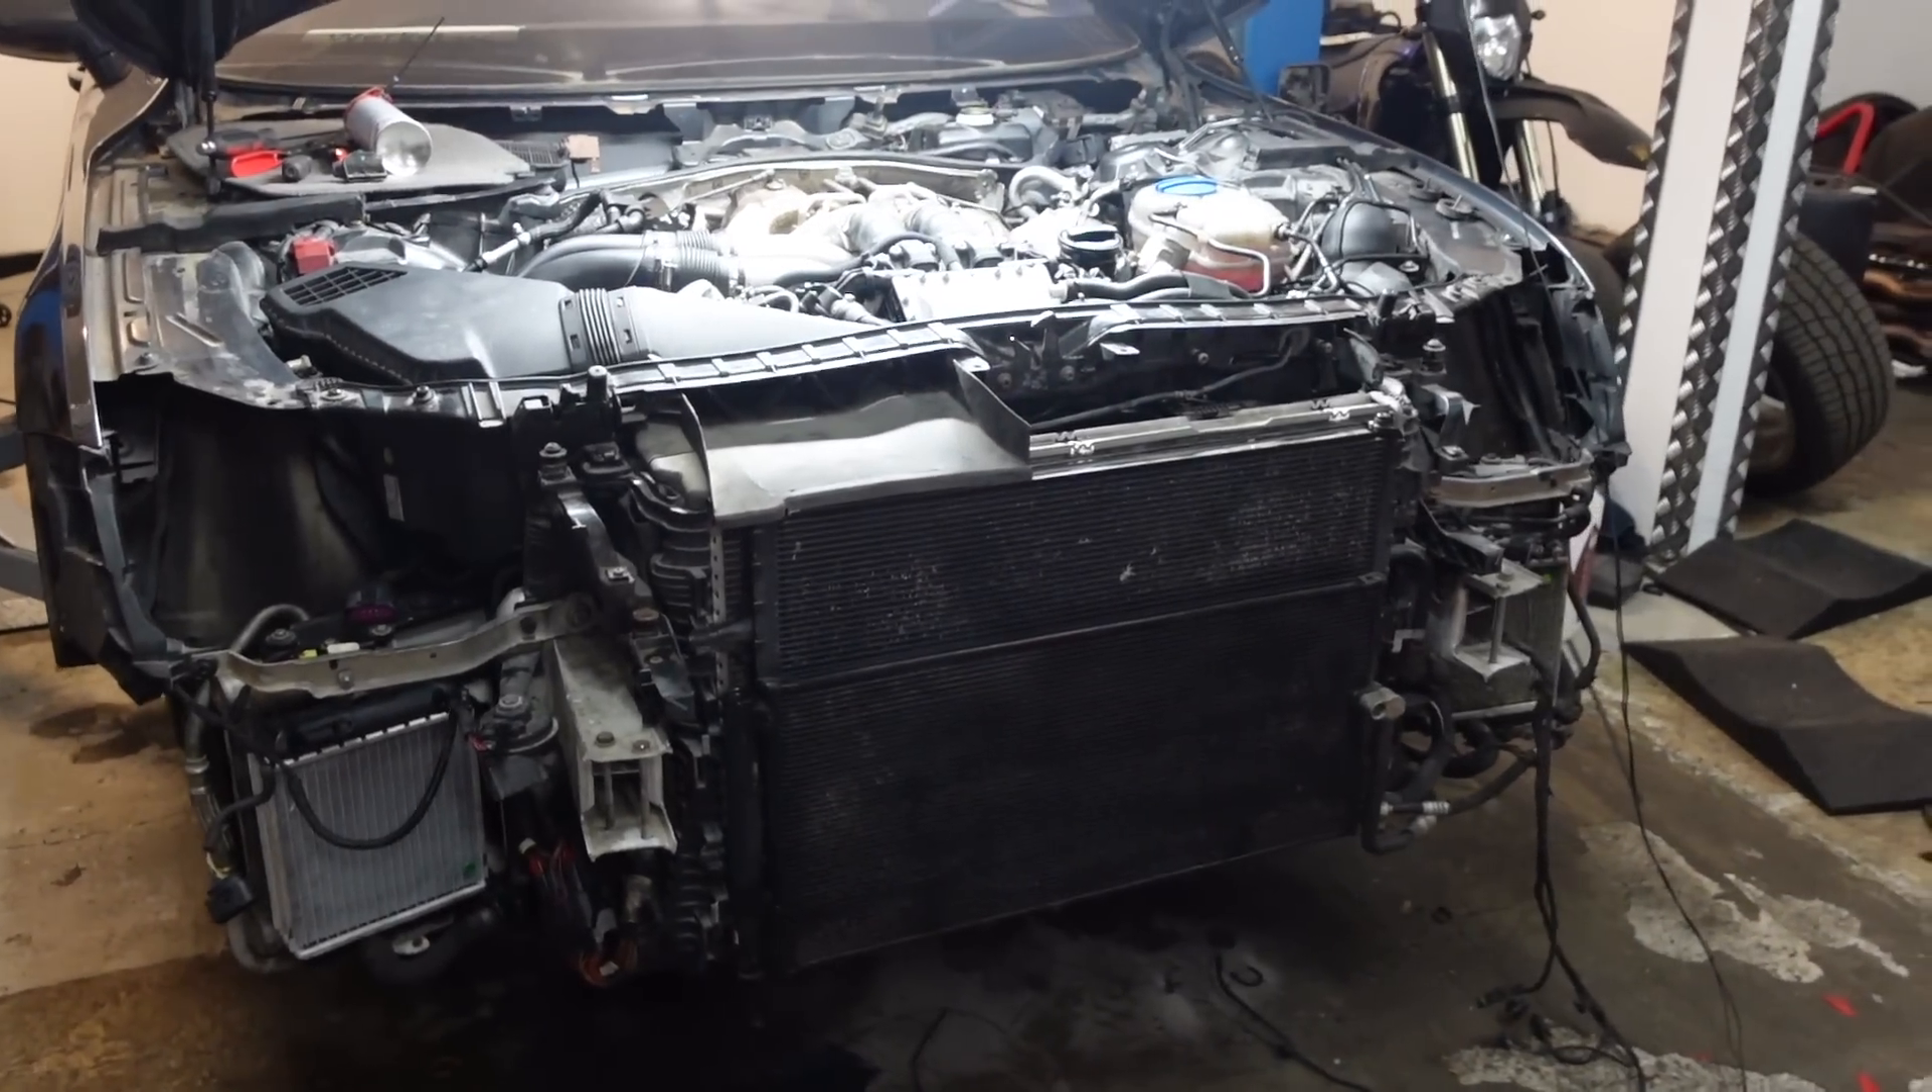Ihr seht es schon, die Stoßstange fehlt zum Beispiel.